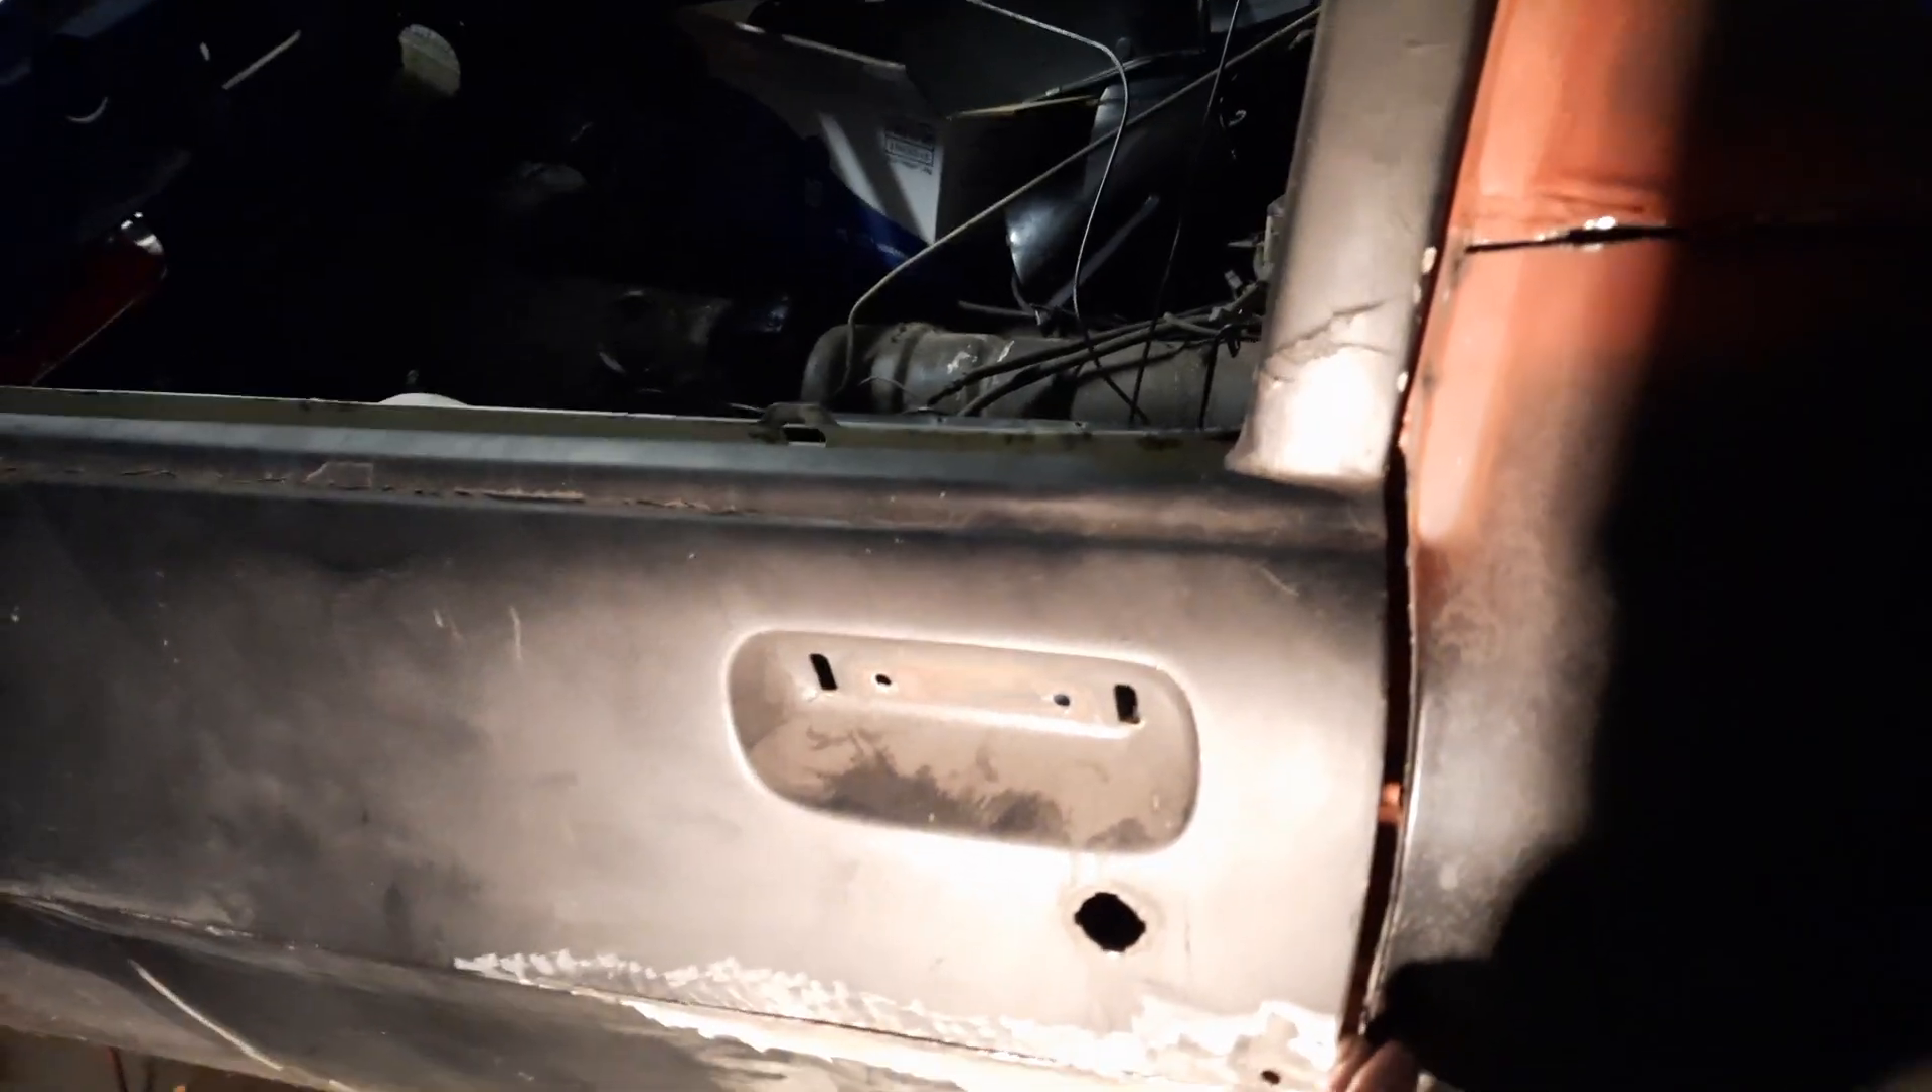So, you know, I've got this big gap here in the door, and since I've had this van, I've had this big gap in the door.